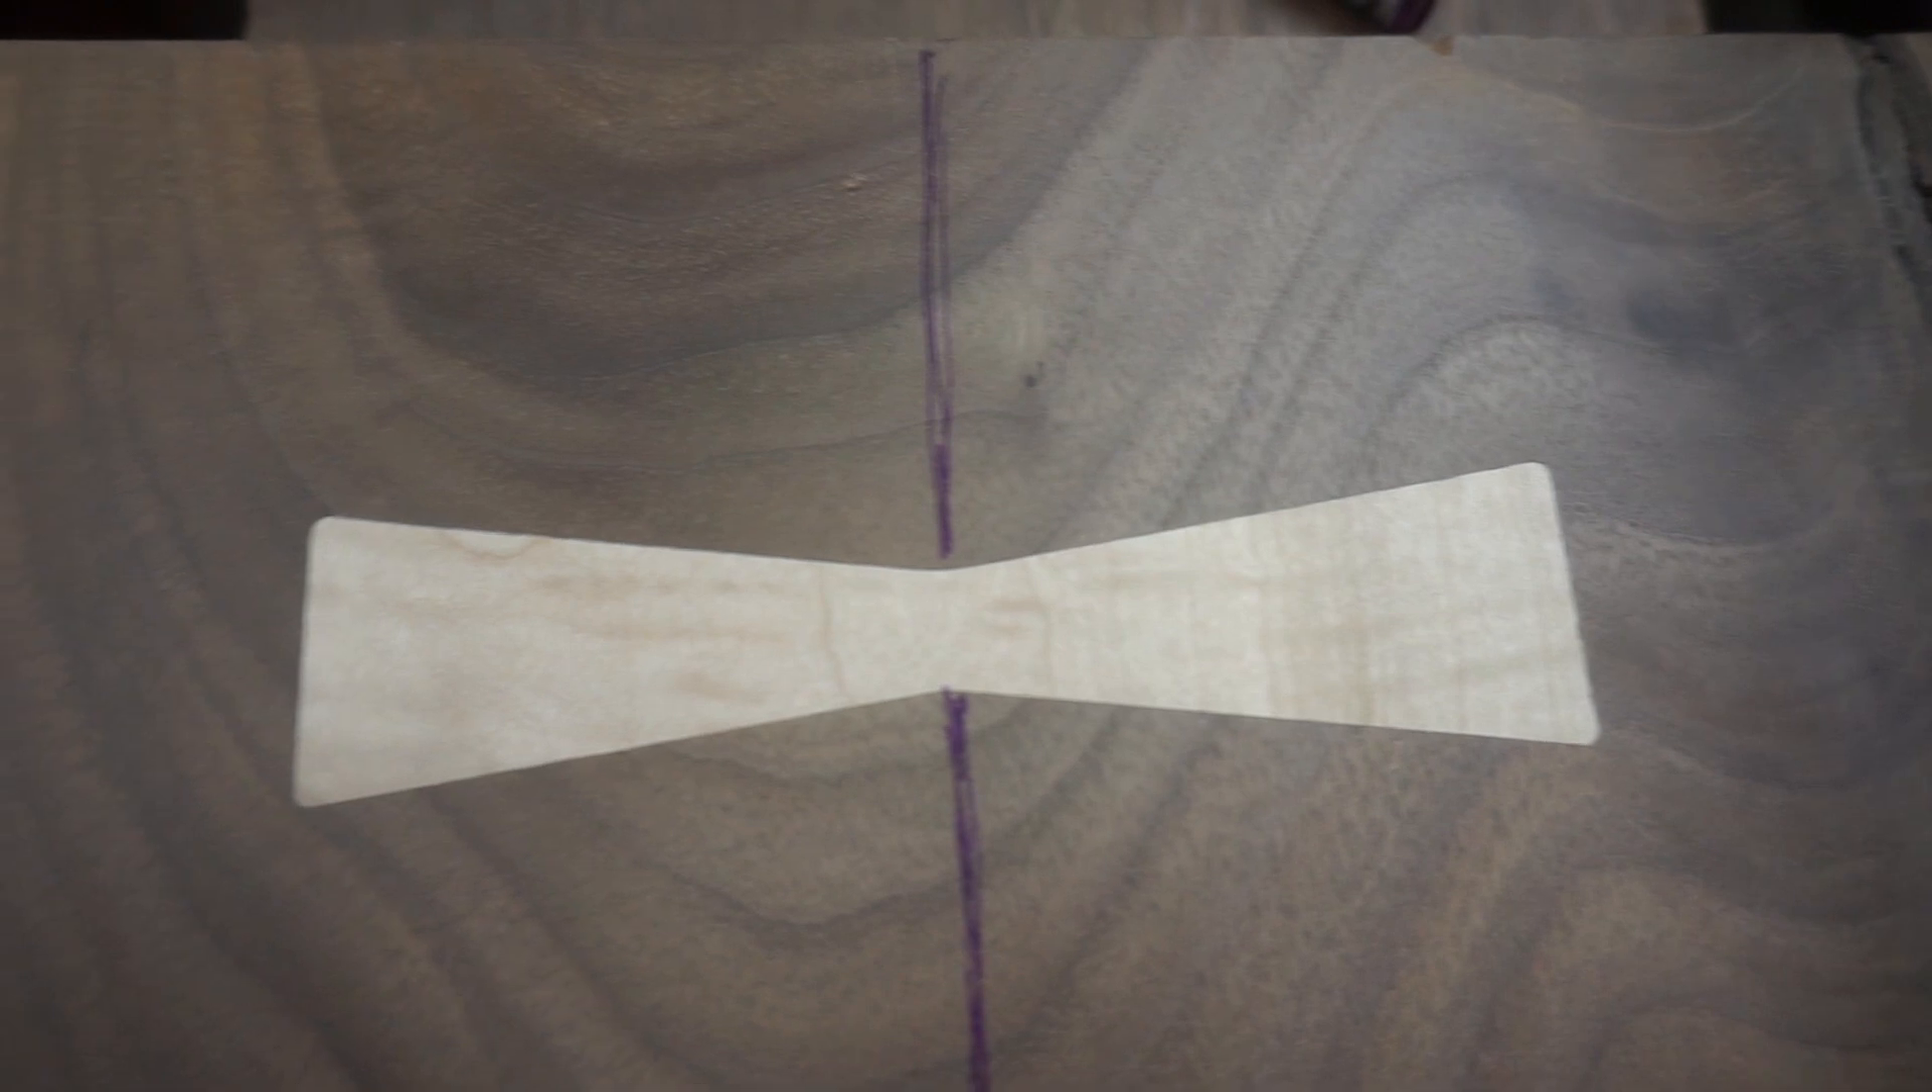The big thing here is getting the joint nice and tight you can kind of see how there's no gaps that's because we are really careful with the router not to knock the template around so these are a perfect fit.